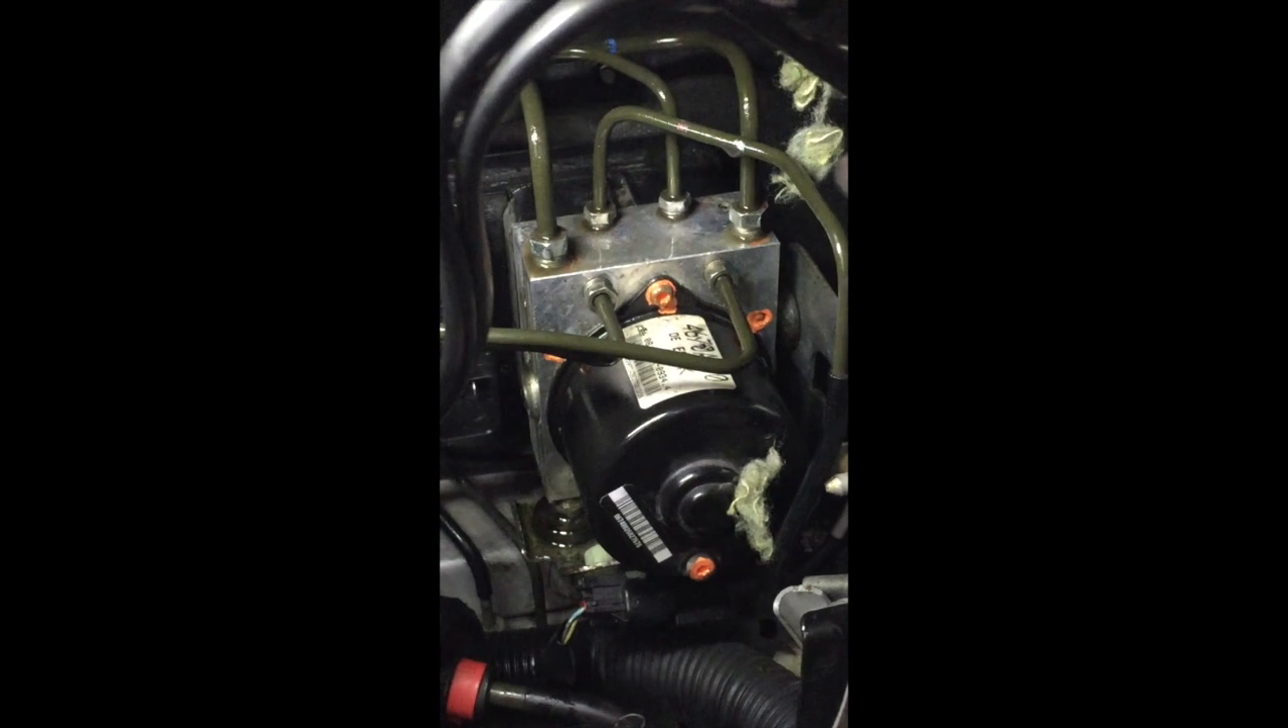So that's the pump in back in place with all six brake lines connected.